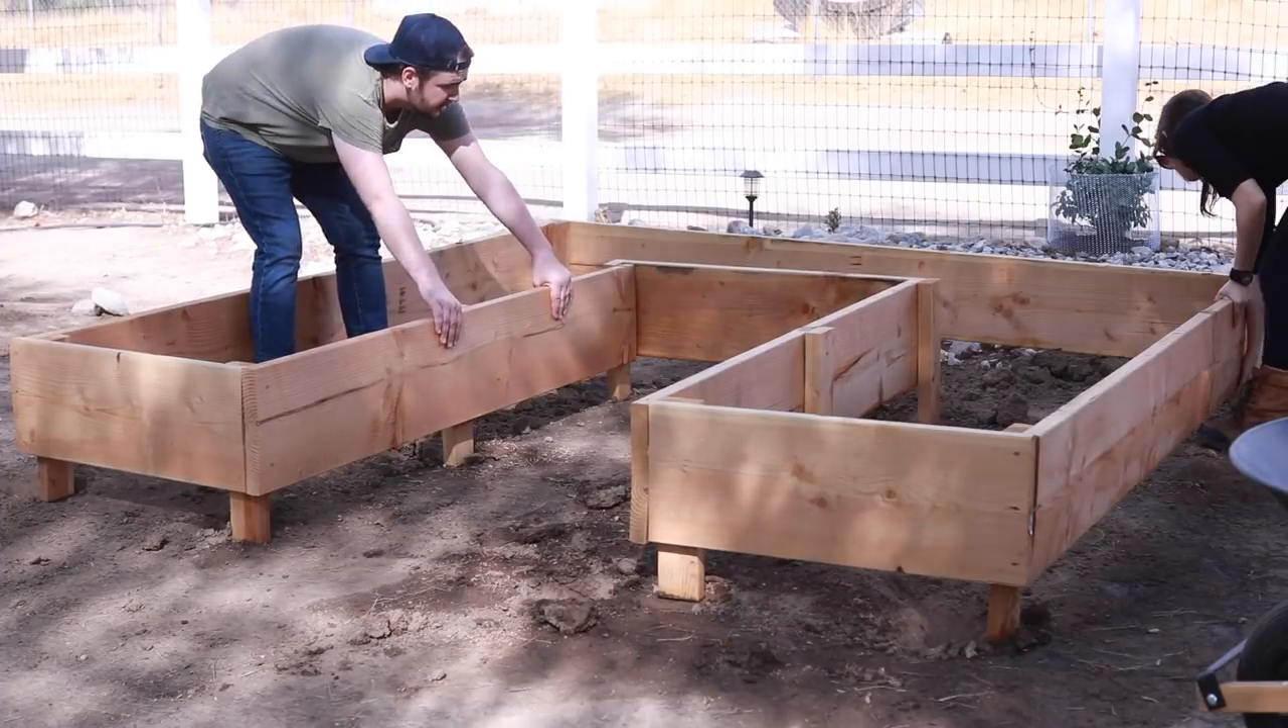So we cut the long piece of wood we originally had on the one side and now we have a u-shape.